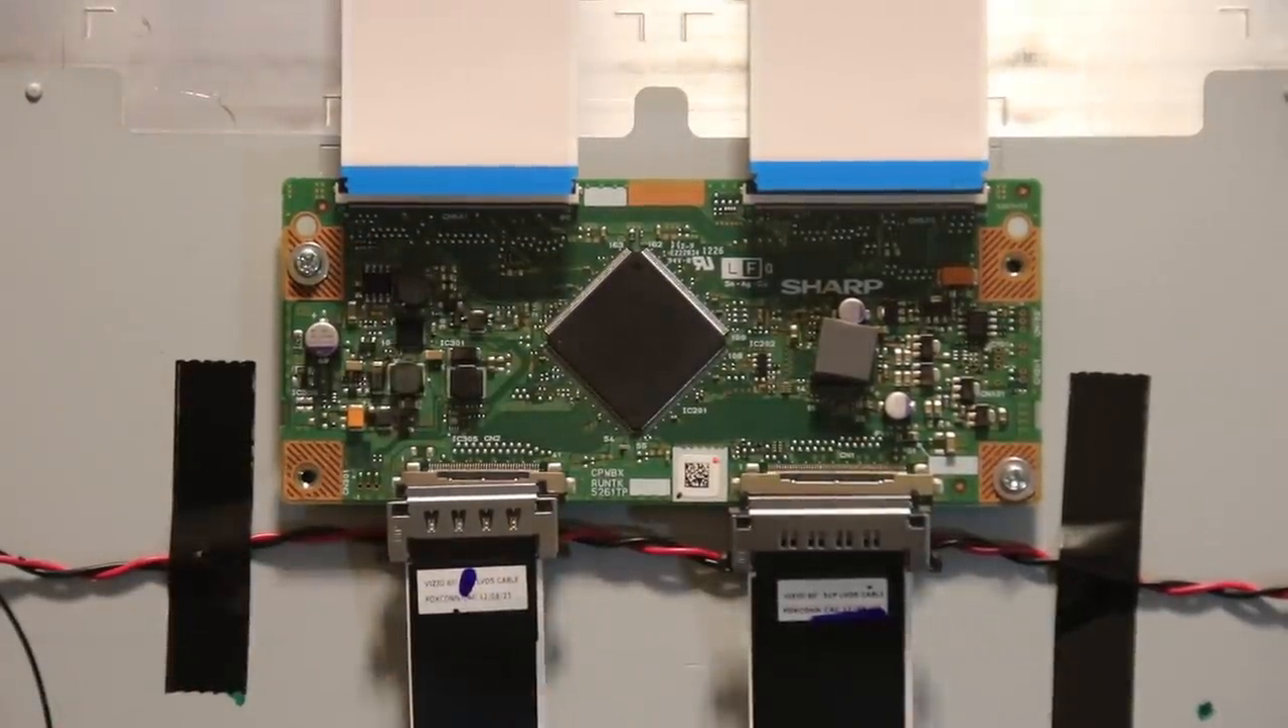I got the board in there with two screws. One here and there.